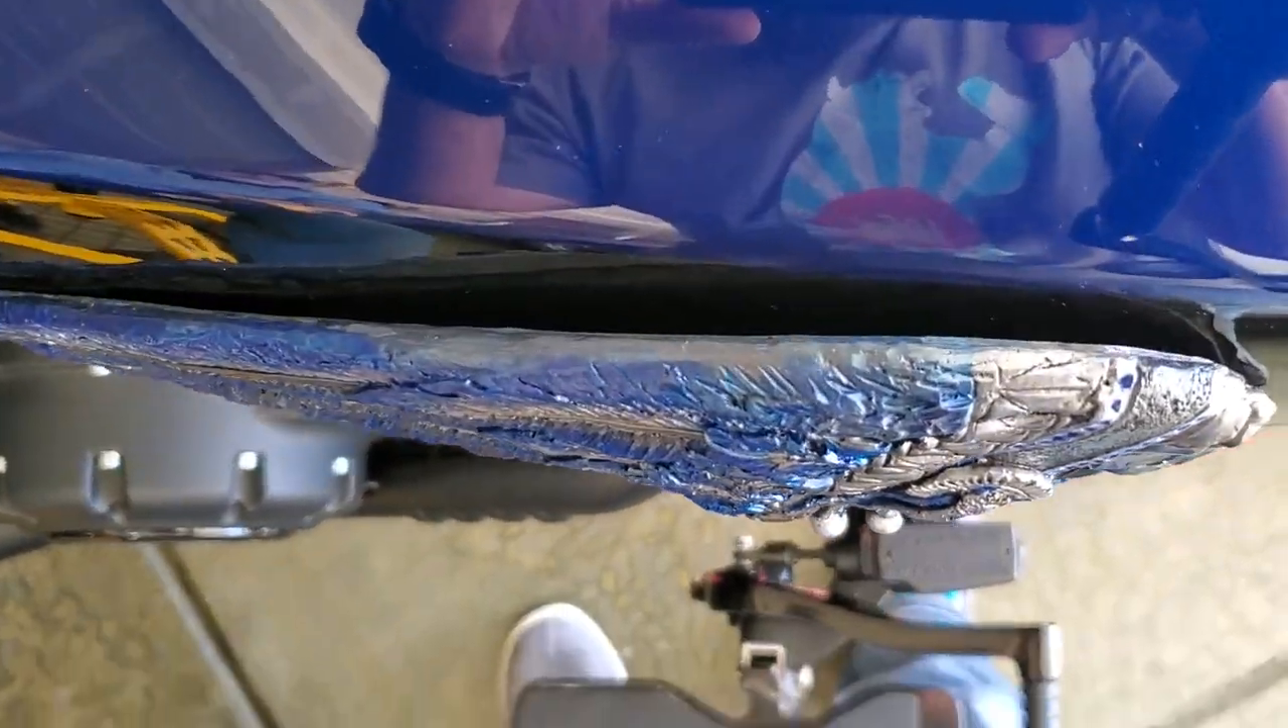So we've got it placed, but we noticed there's a bit of a gap on the top. So the top to bottom curvature isn't matching particularly perfectly.